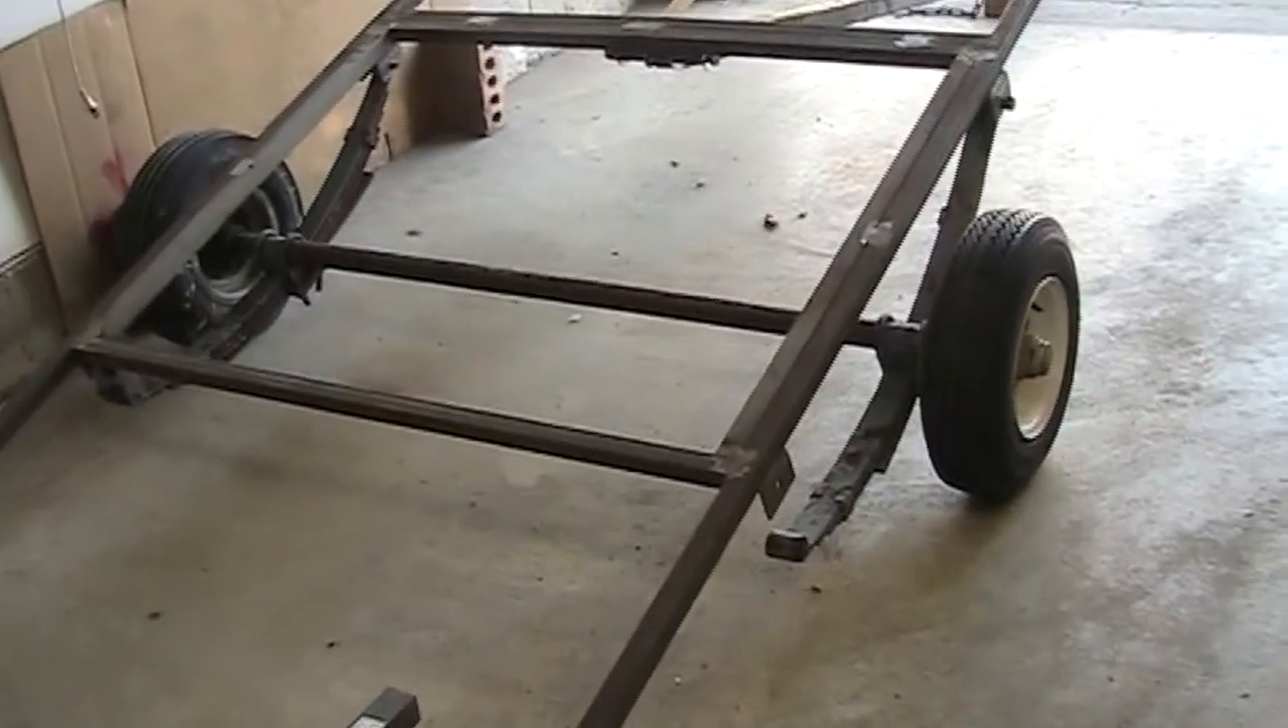We're partially assembled you'll notice I don't have the suspension connected in all four points.